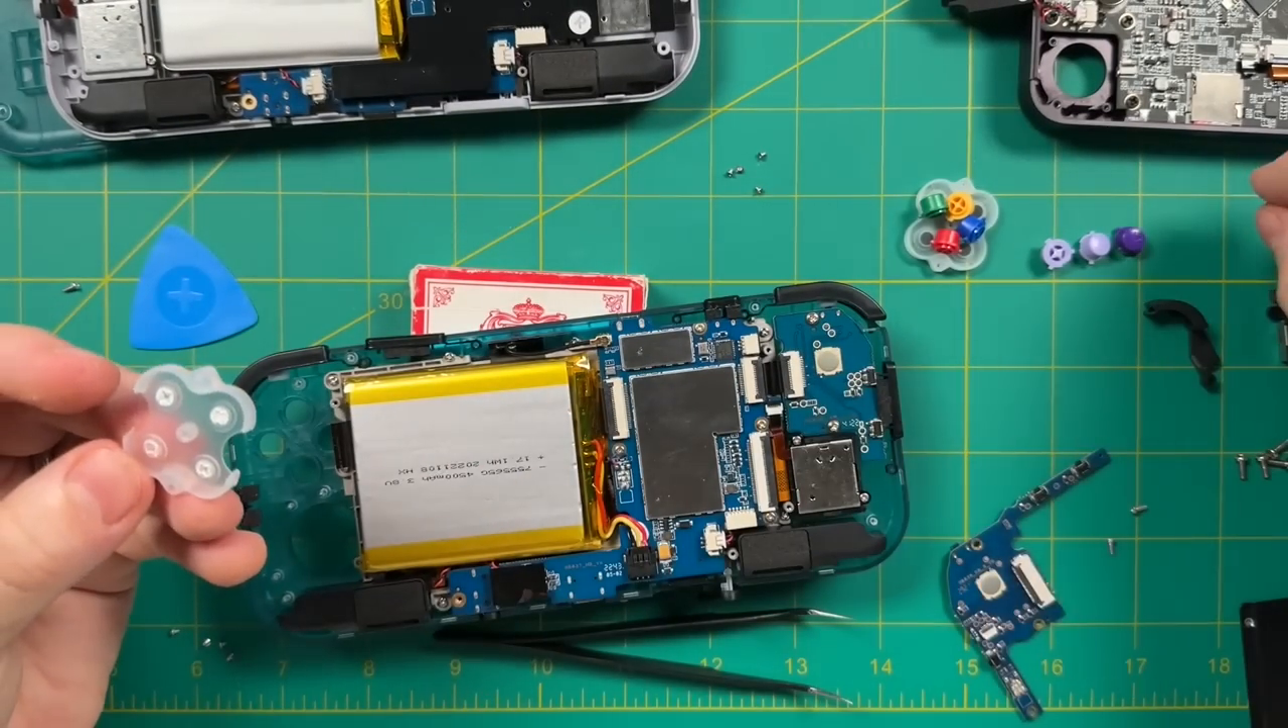And so this is what the membrane is going to look like after you've ripped out the buttons.